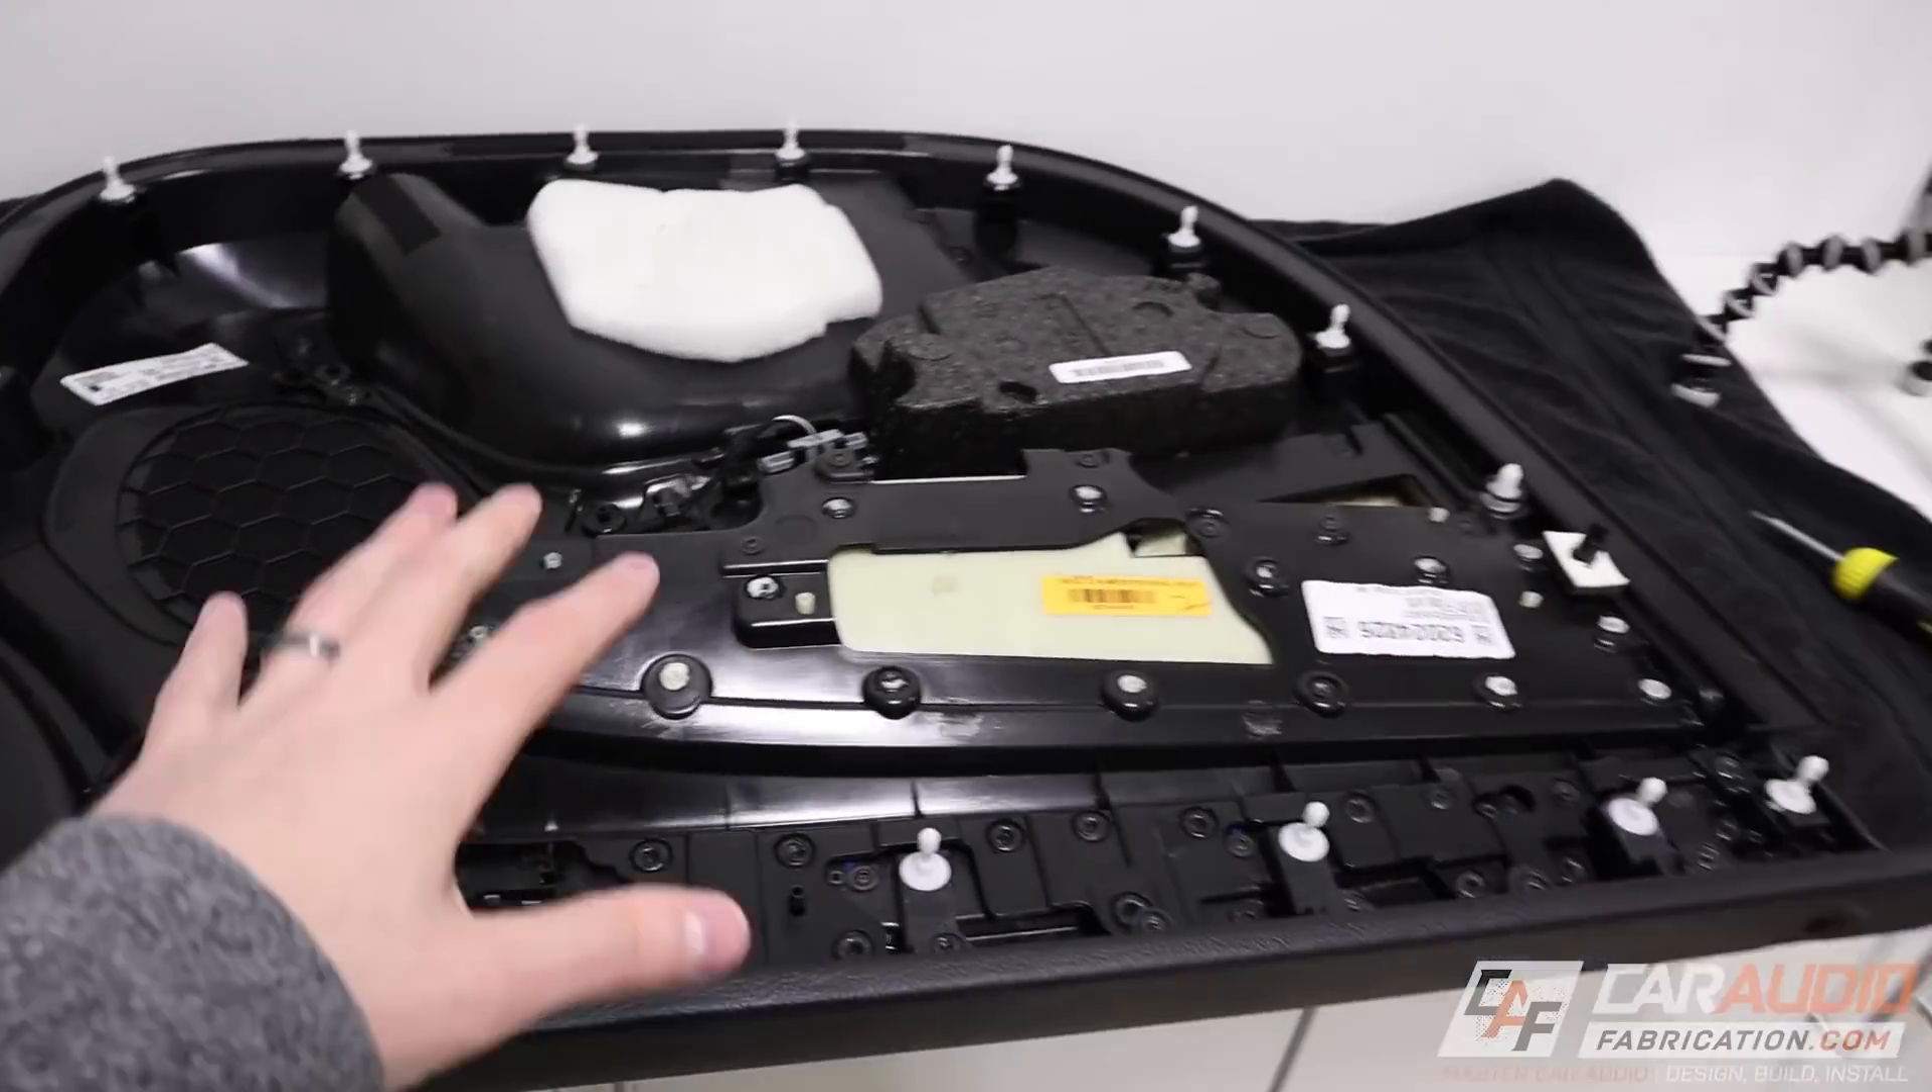All right, so I've got the door panel removed here.